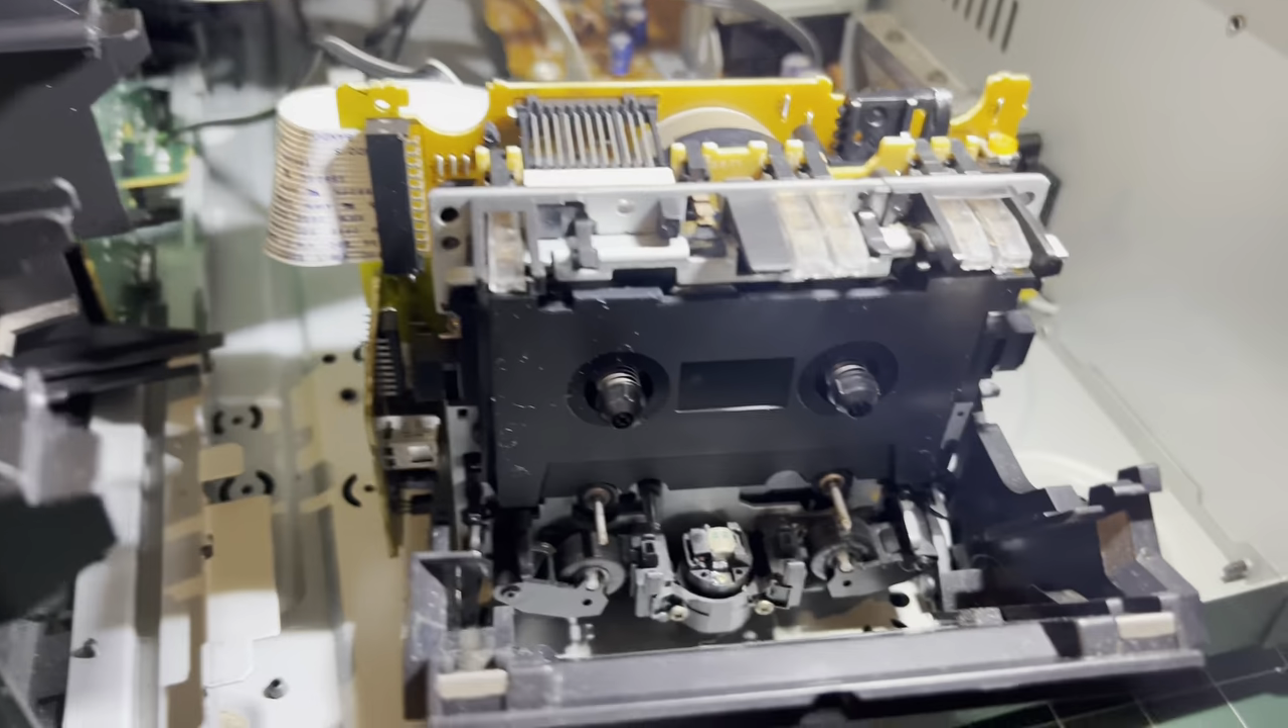So here we are with the mechanism out into the open.